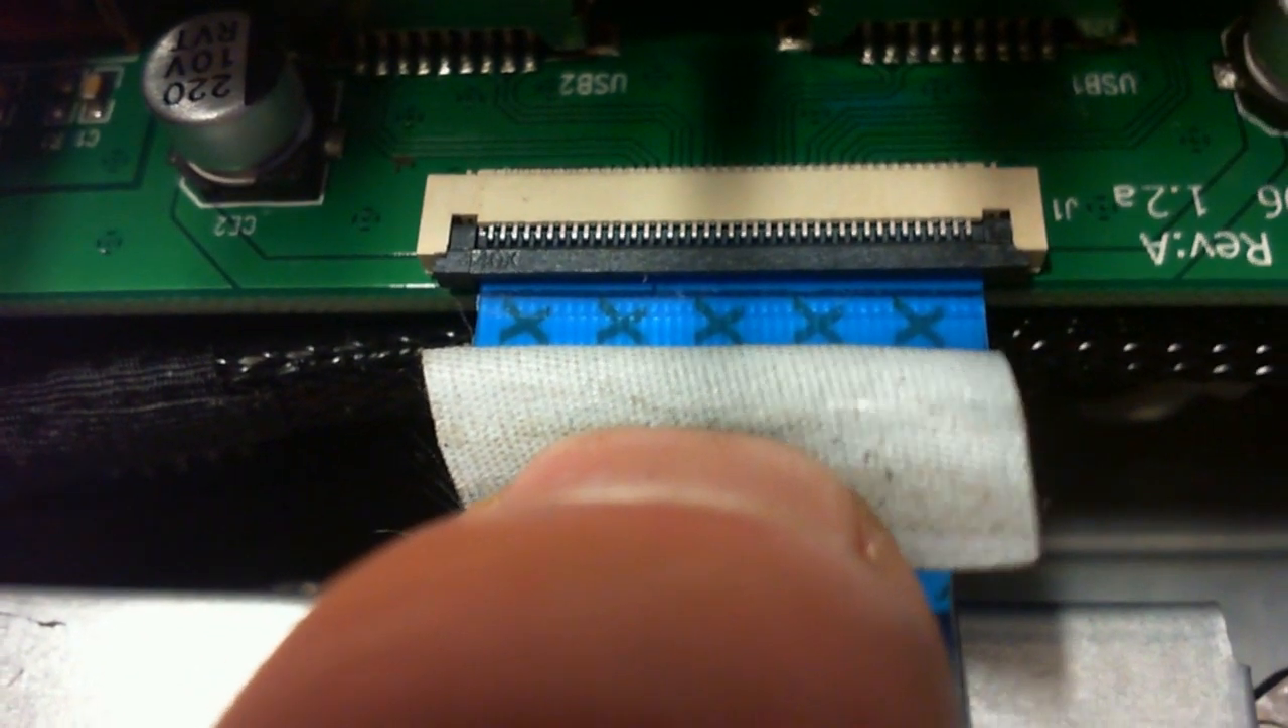This is what that ribbon cable should look like when it's properly installed. You'll see the top side of that clip. And then the little black line with the X's. See that little black line? That is equal all the way across the port. And that means it is all the way in.